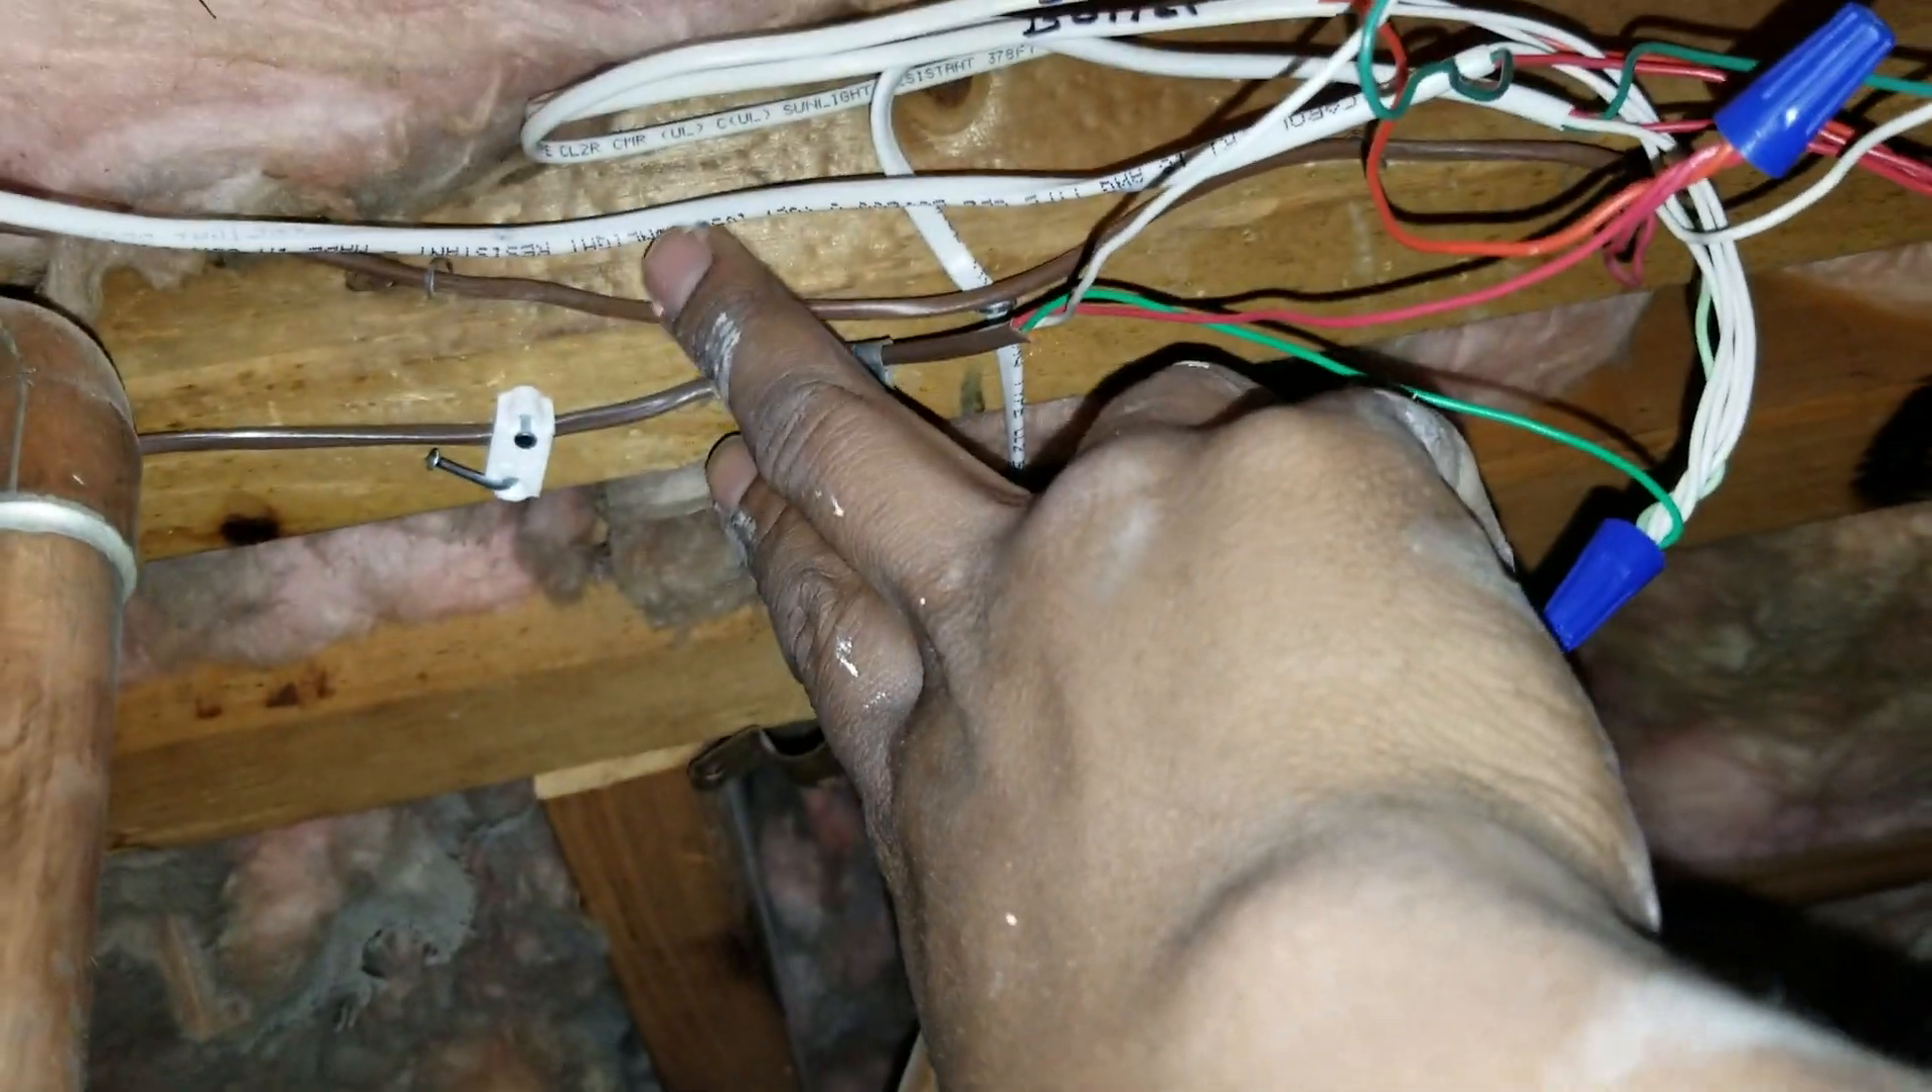So I have the wire already, you know, stapled to the beam and everything.